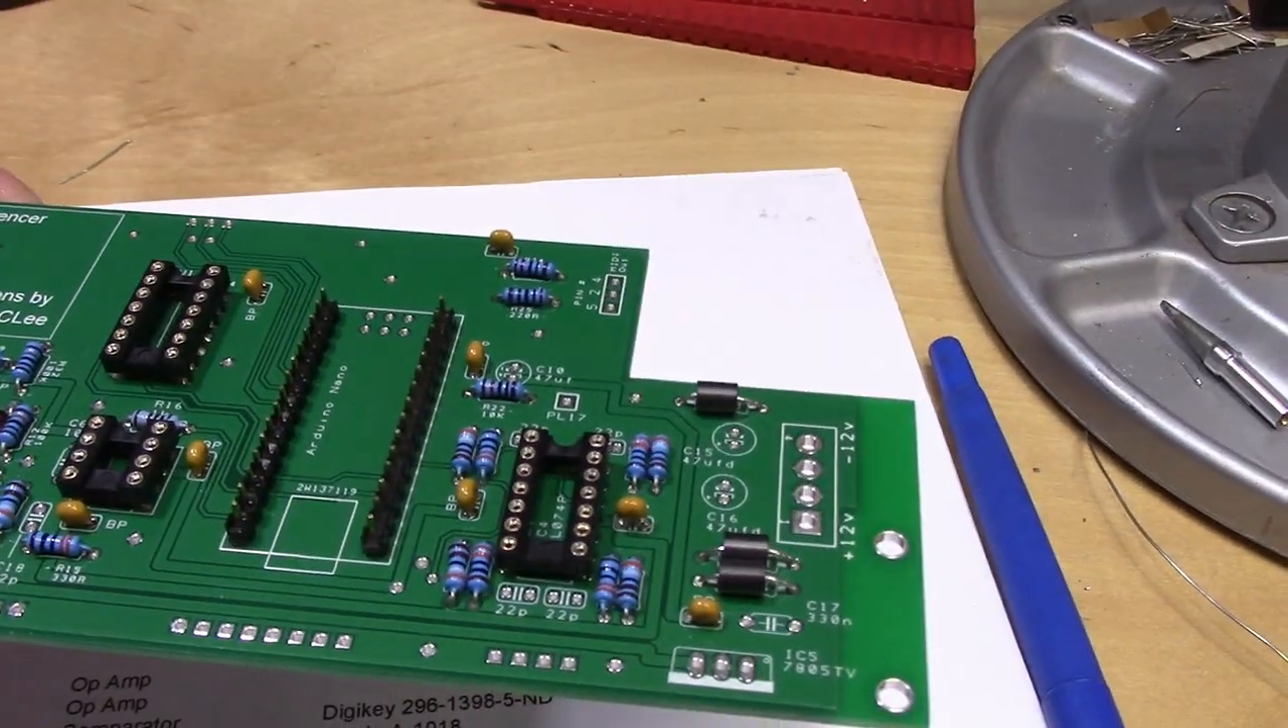Okay, the bypass capacitors have been added. They're all of these little orange things.